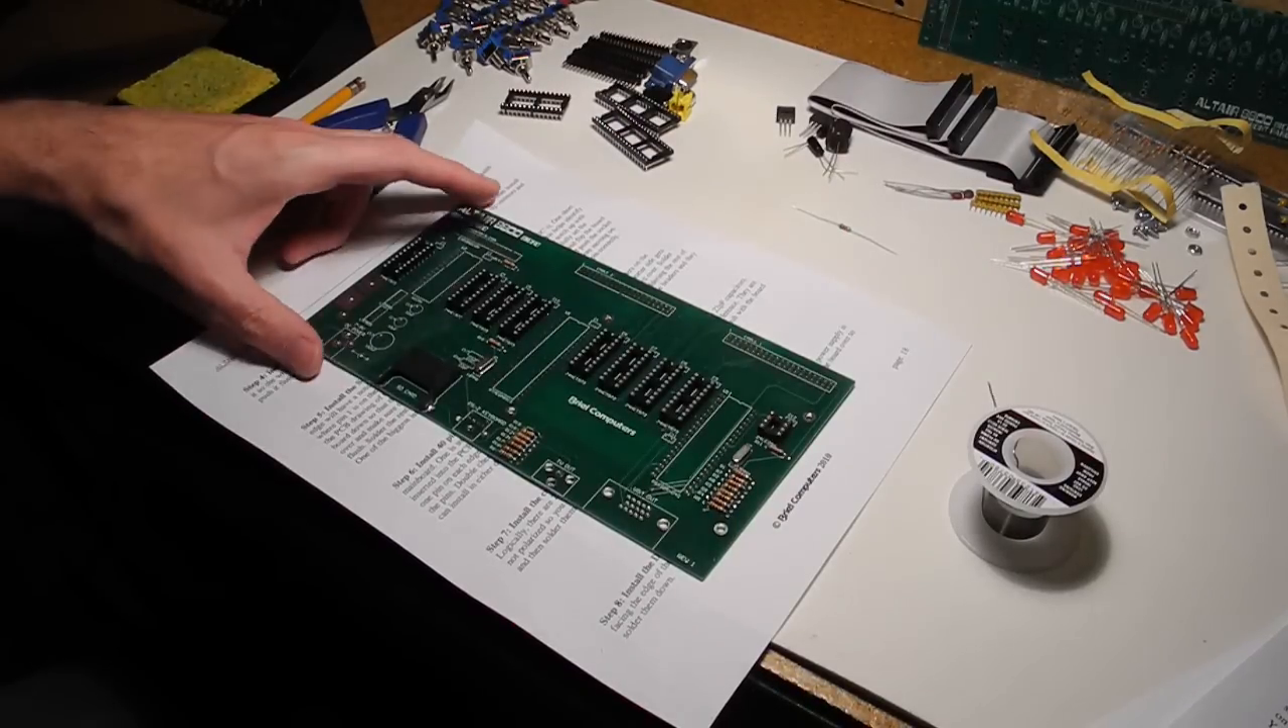Okay, I'm just a little more than half done soldering in the IC sockets. I just have the larger ones left to do.